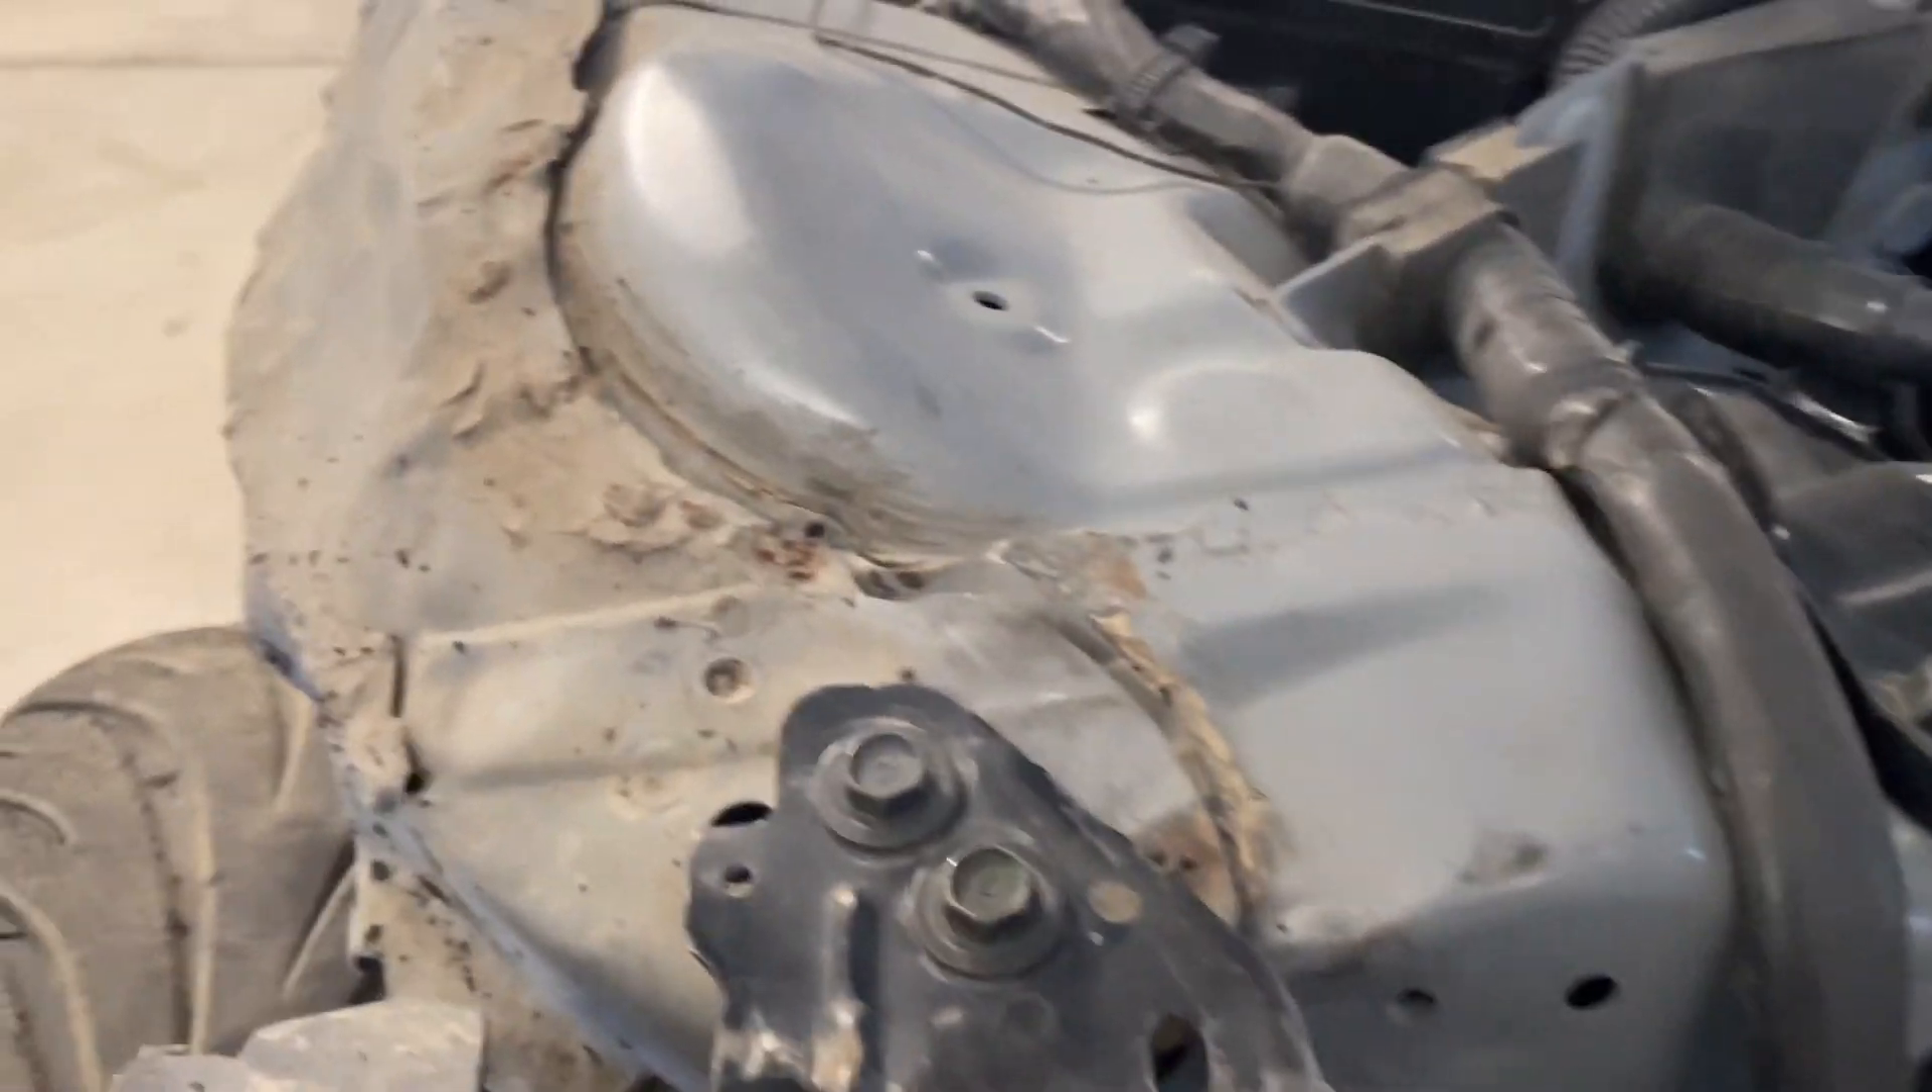You can see the seam is like separating all through there.